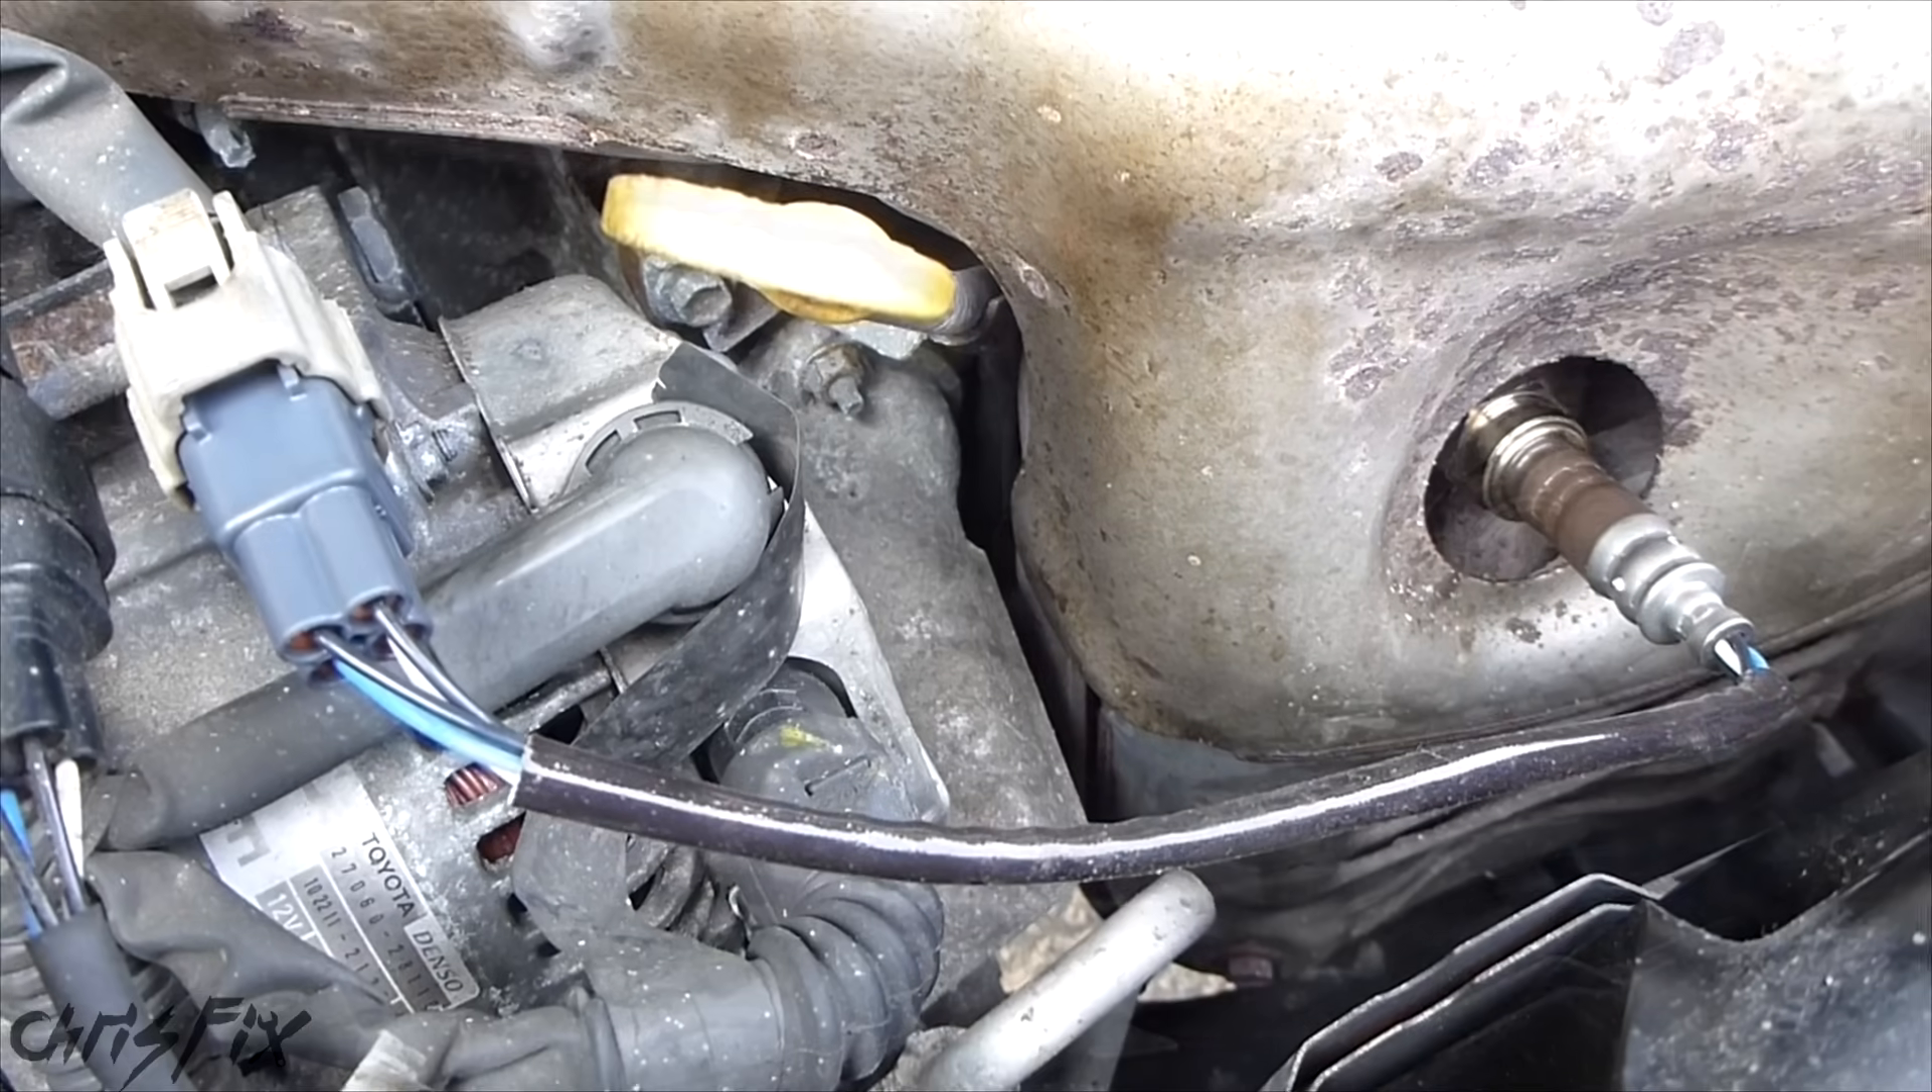So we have our new air fuel sensor going up, clipped in.